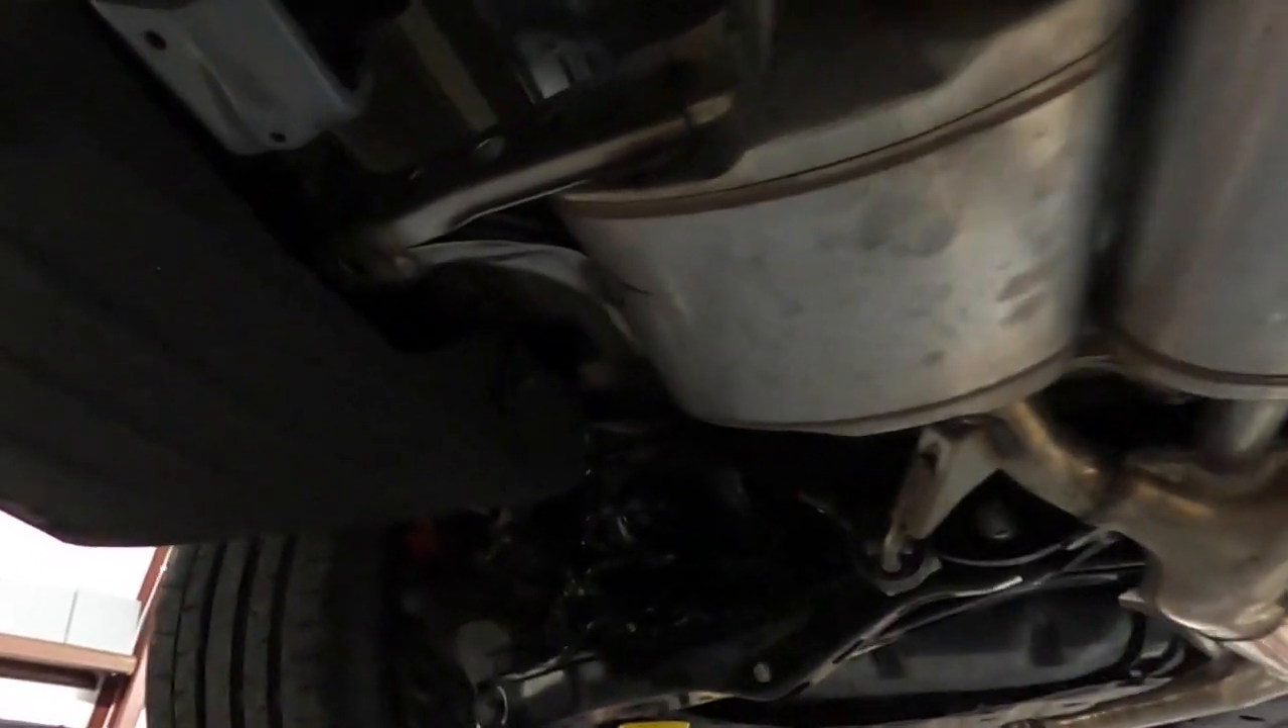Got the car on the lift. This is the stock exhaust. Definitely gotta remove these things.